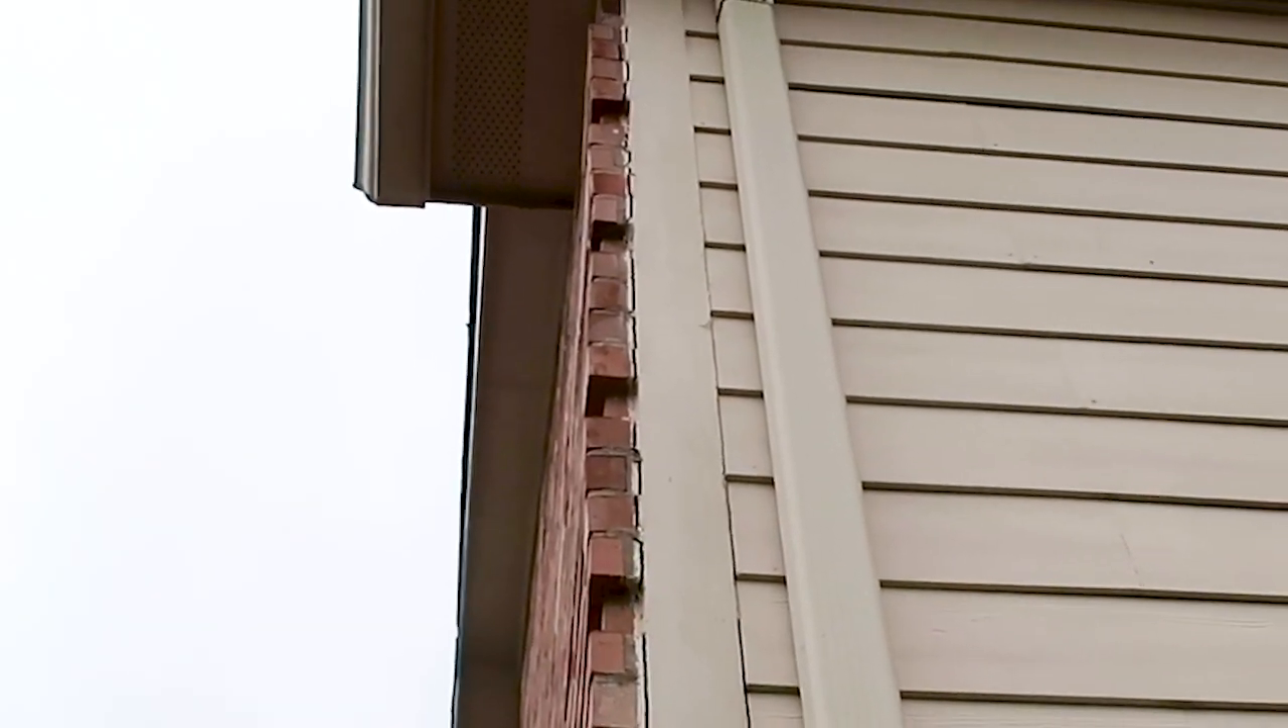So right here, you can see some separation between the brick and the fiber cement boards here.